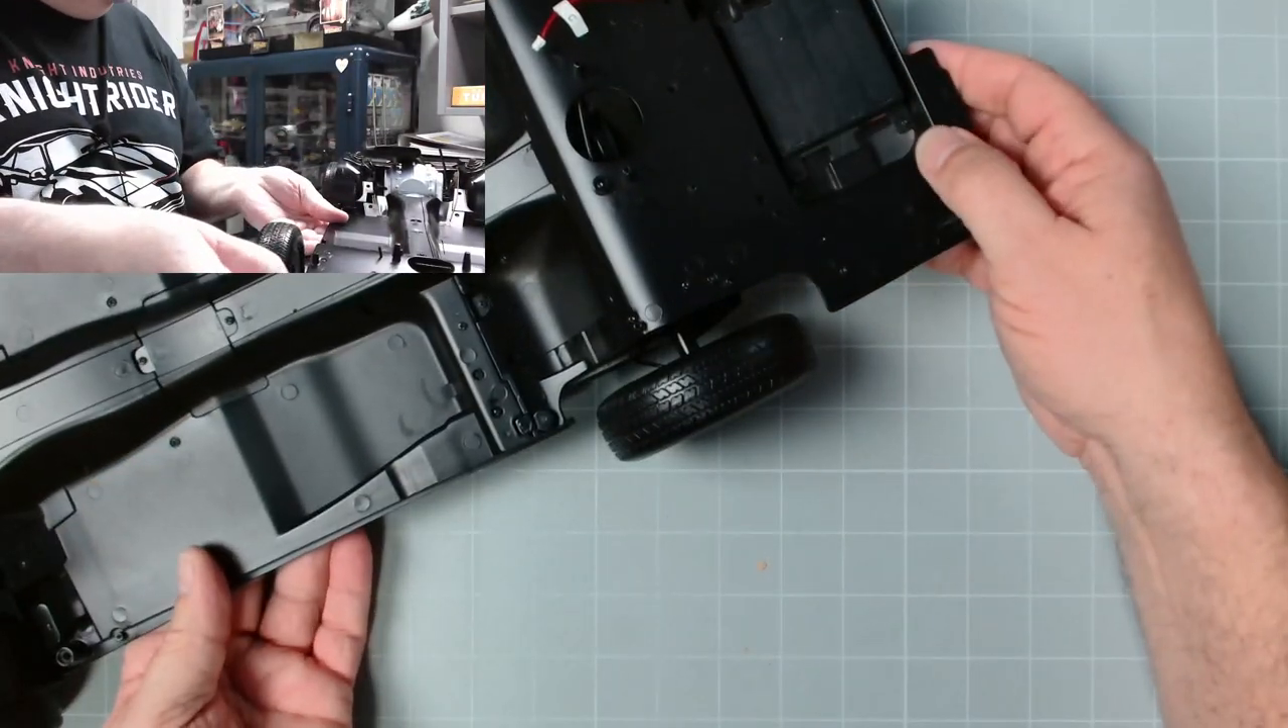That's the rear left wheel in place.